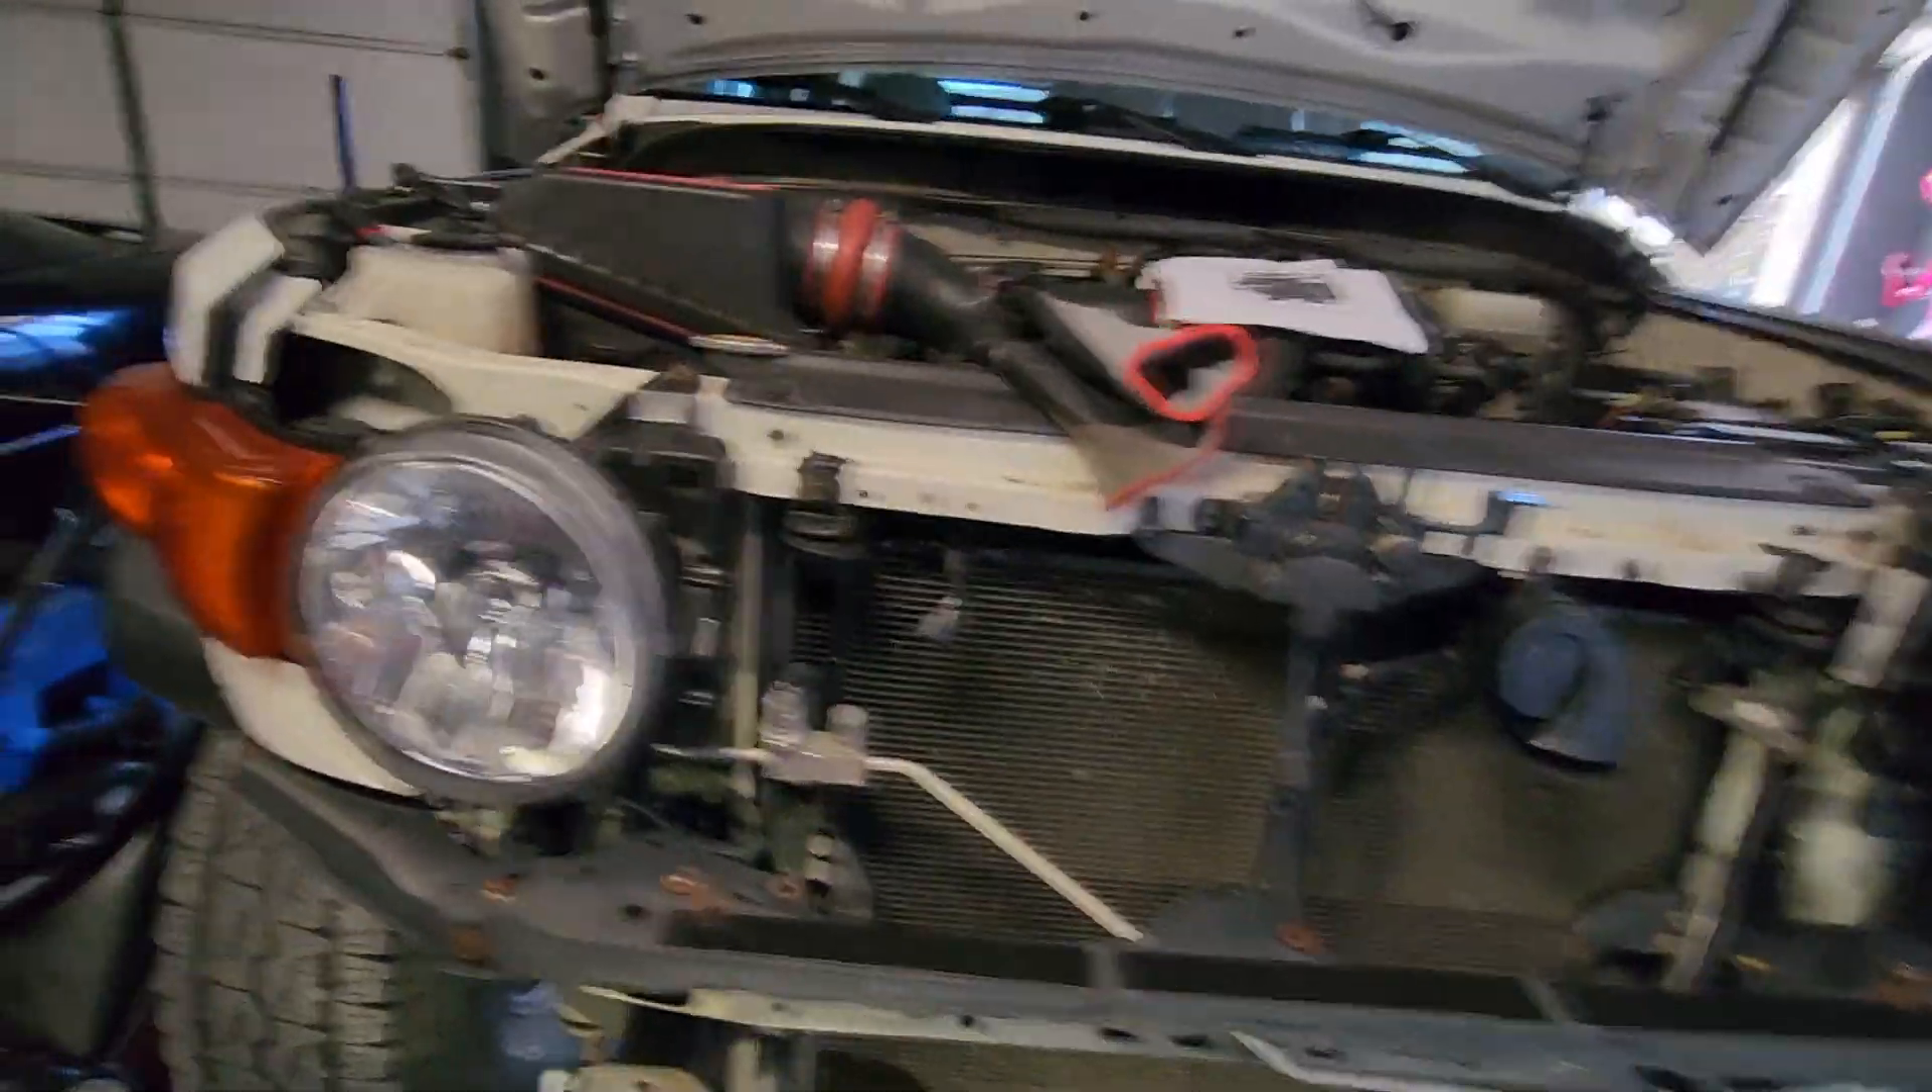Okay, so there it is so far, grill and old front bumper off.